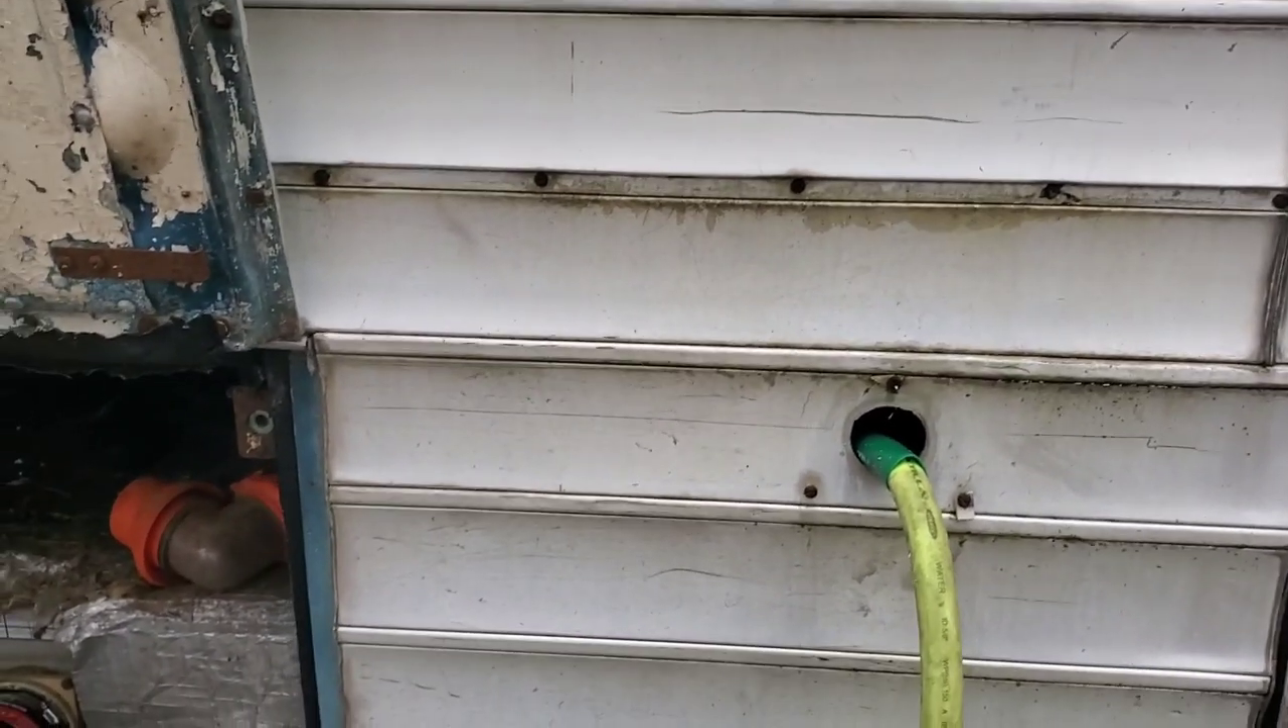I've got a hose going through the old vent before we change that up because I'm not gonna have a vent just coming right out the side of my bus.